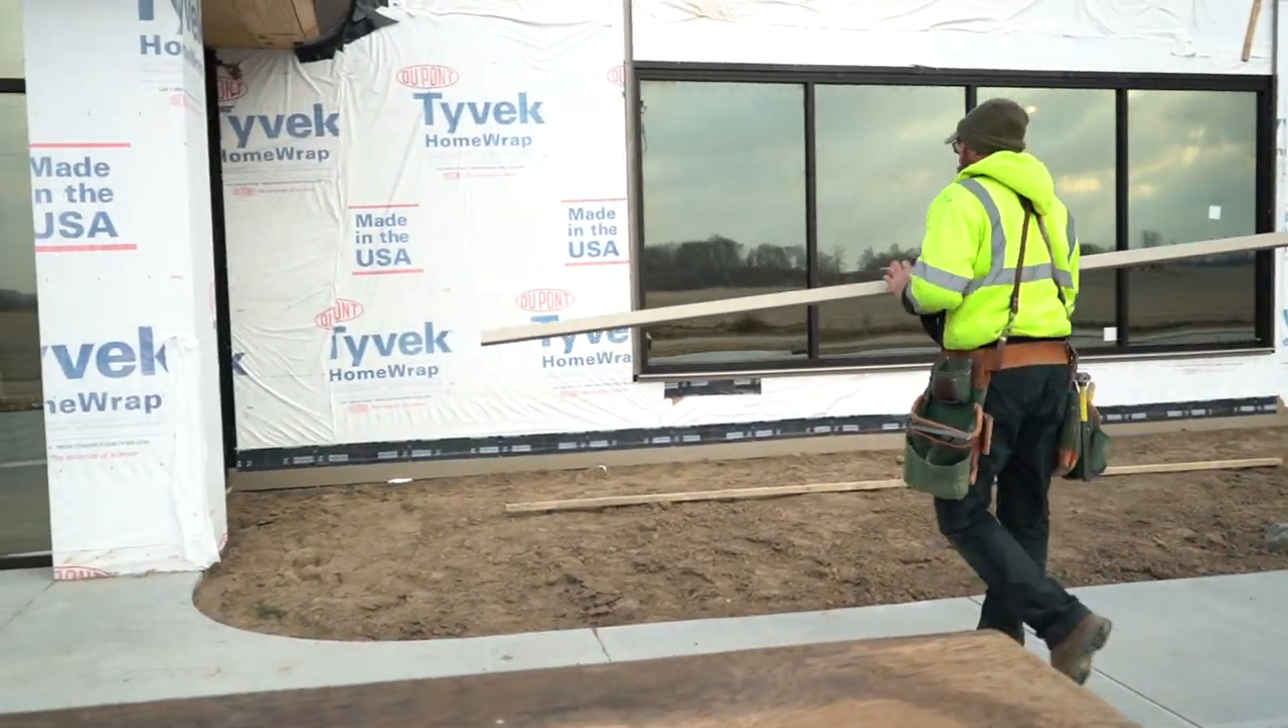The facade on the front of the building is in the process of being installed at this moment.